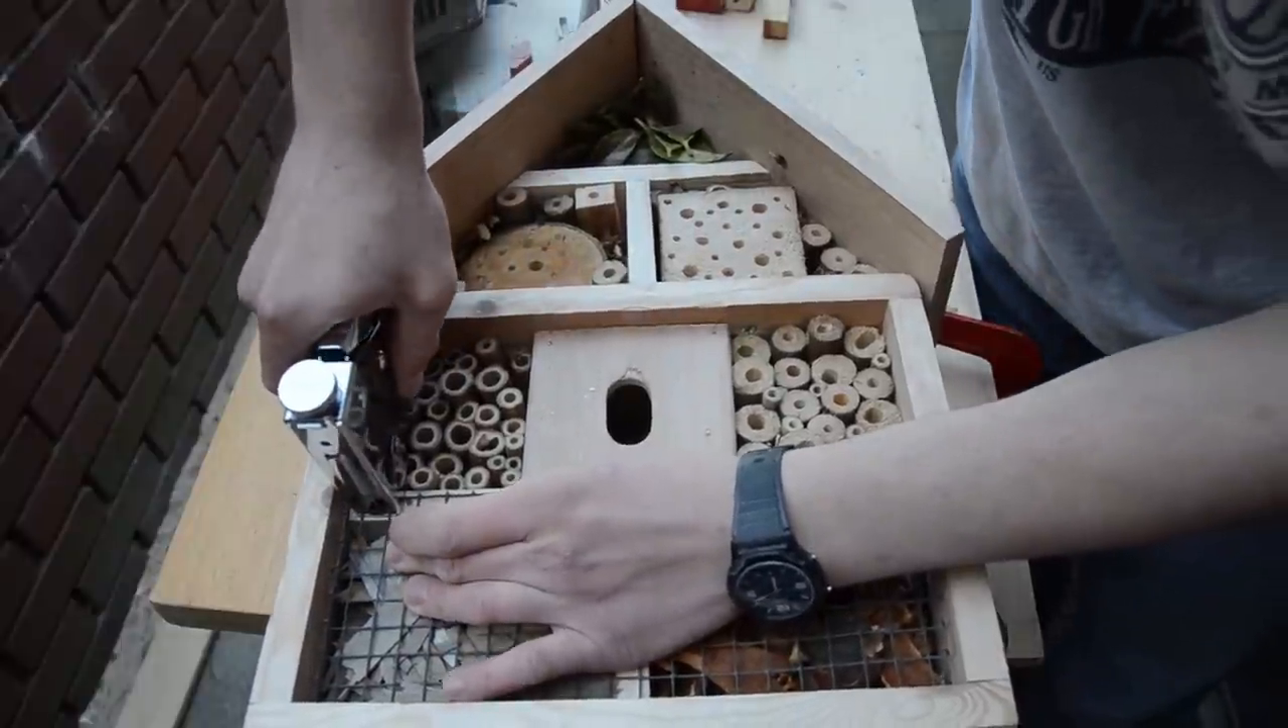Nachdem nun alles im Kasten seinen Platz gefunden hat, muss man nur noch die Baumrinde und die anderen losen Materialien mit Kaninchendraht befestigen.